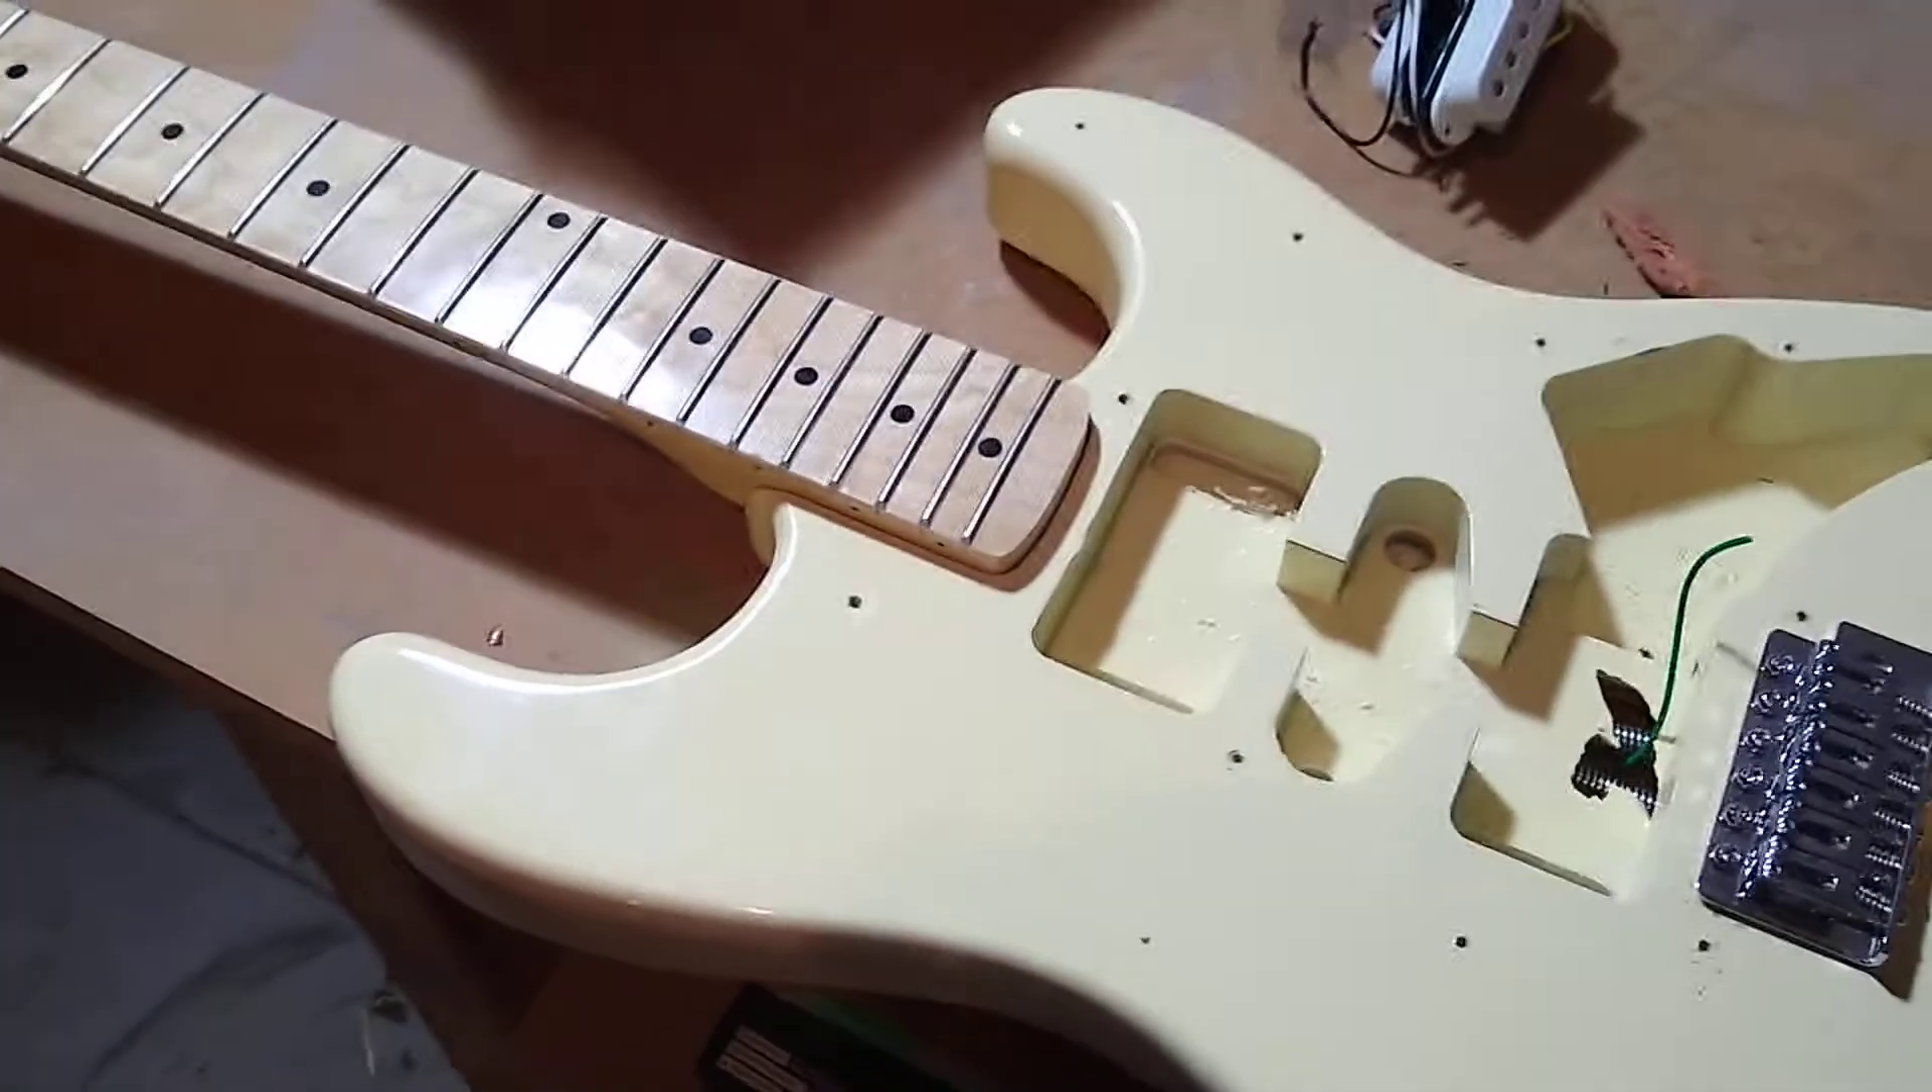So here we are with the guitar almost completely dismantled.